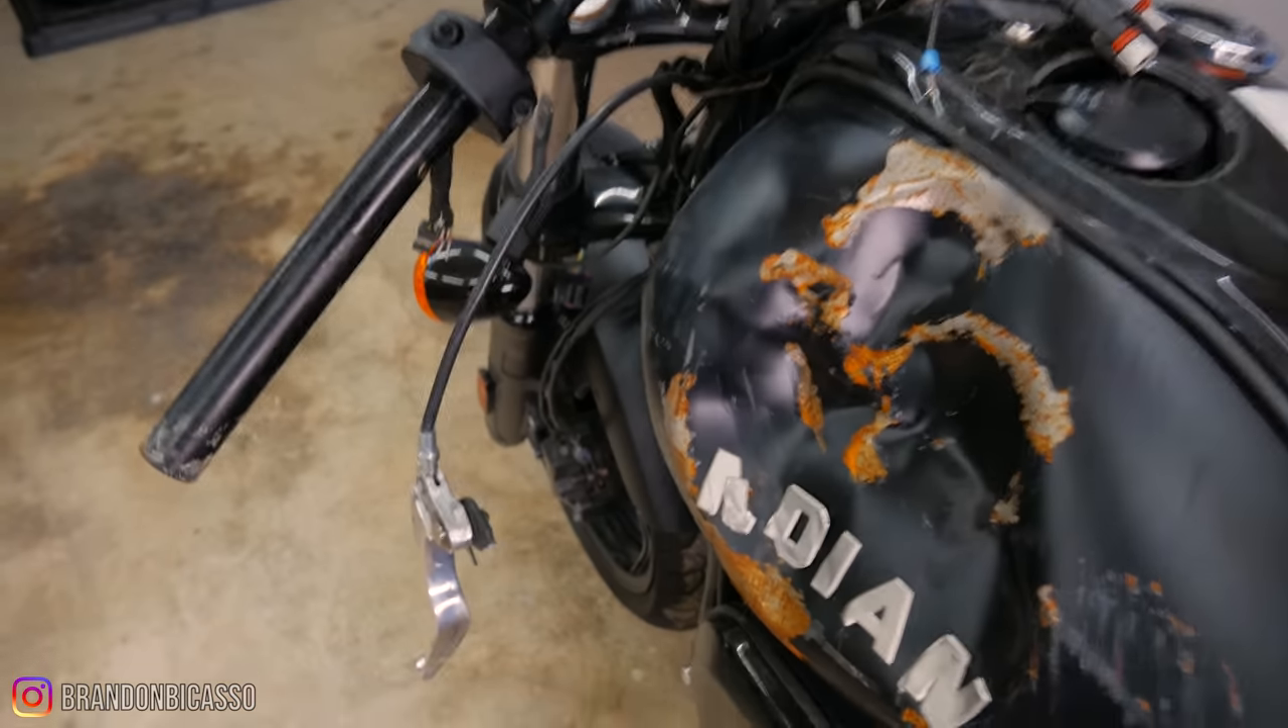We're missing a left grip.